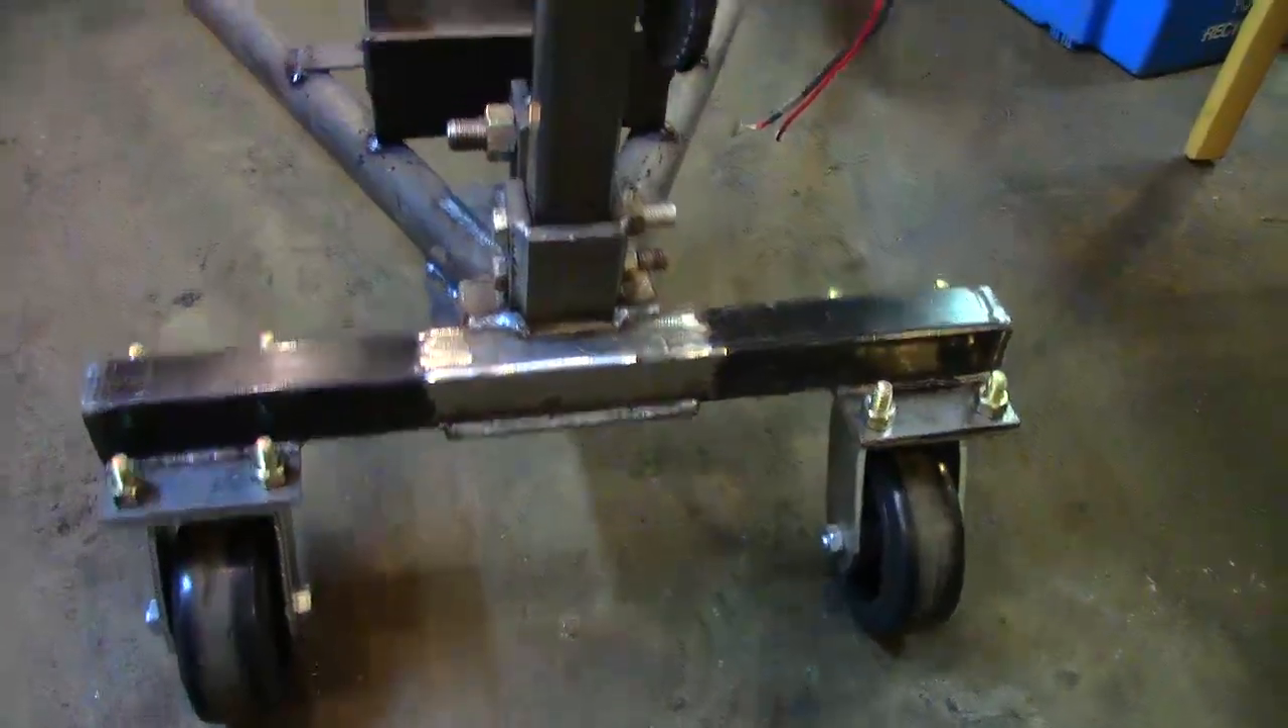So here is the modified back end now. It's much more stable. Now that I've widened it. And put the two casters on there.